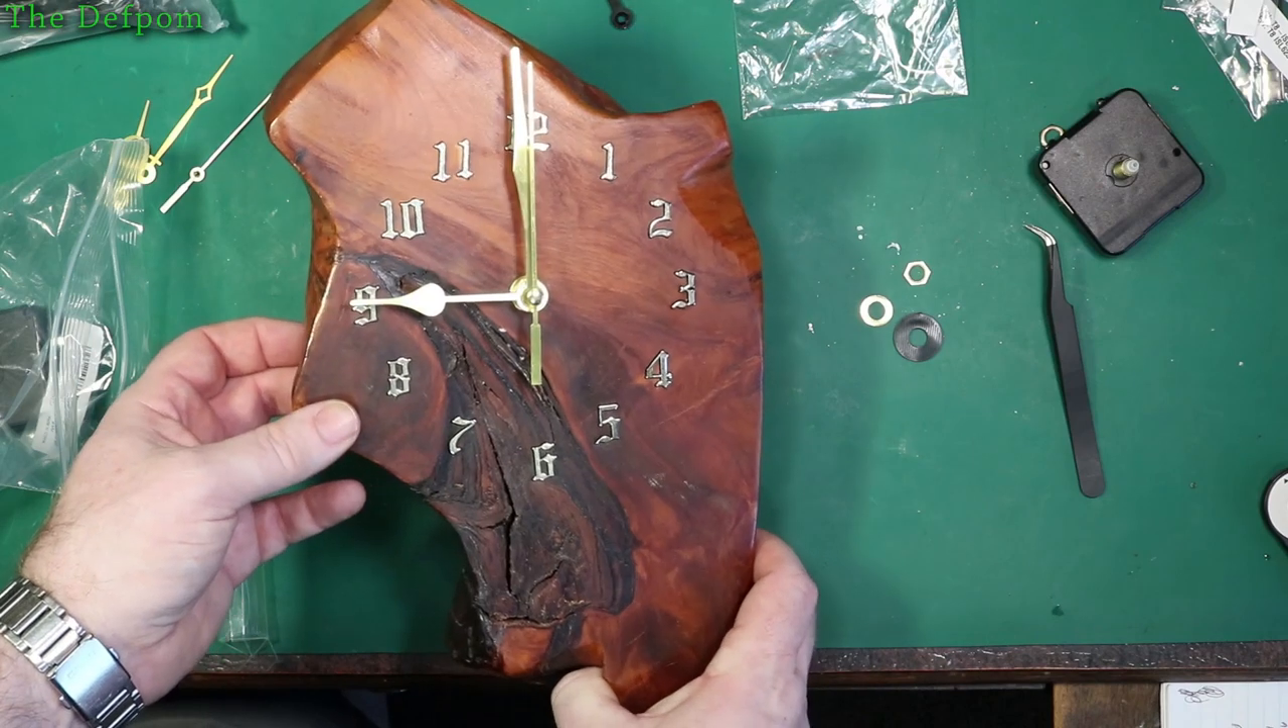Now the hands are rather big compared to the actual clock face.